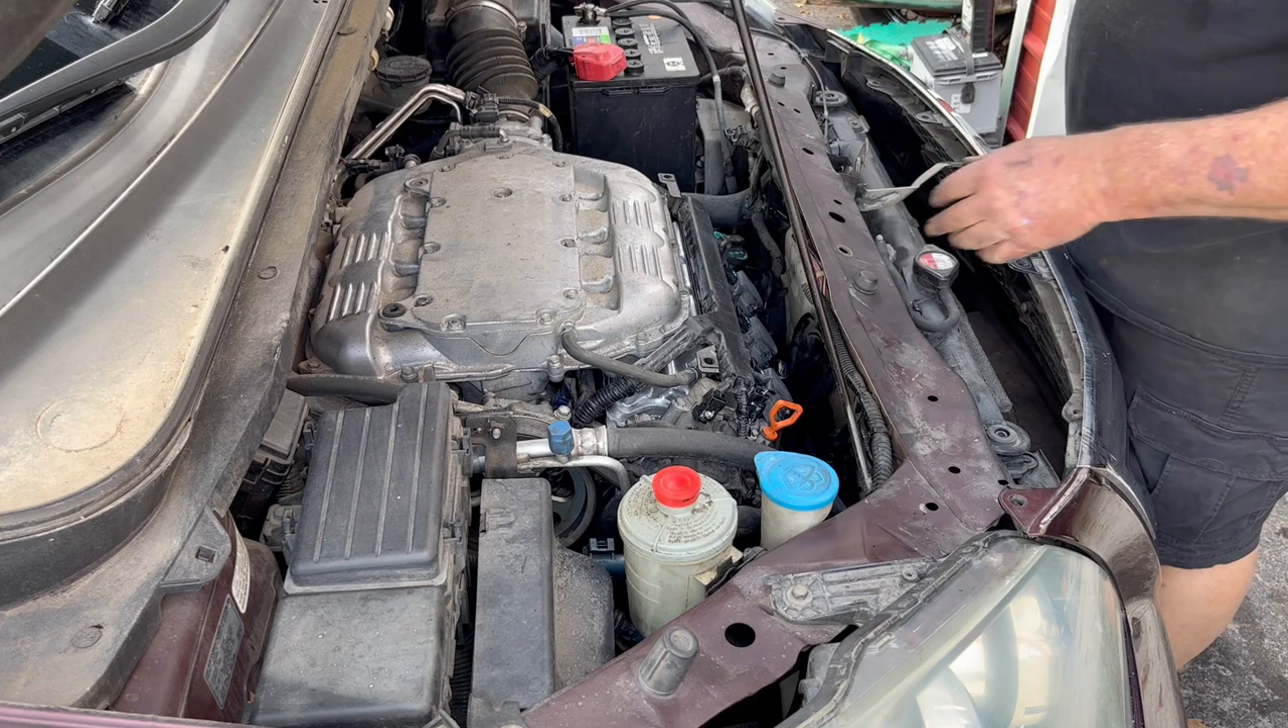So we basically got it all back together minus putting the engine cover back on.